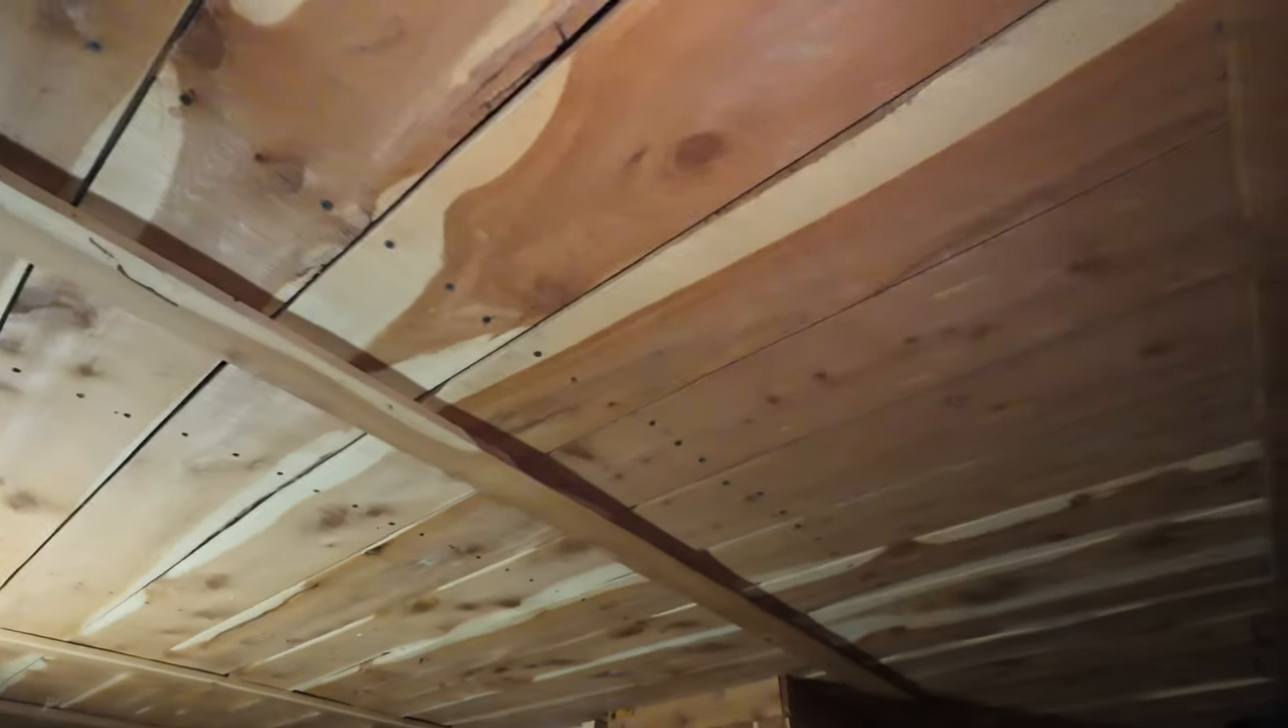I've mostly got that because i'm going to tear this whole ceiling down and redo it because the same problem it's got the big wide gaps and i want this to look better.